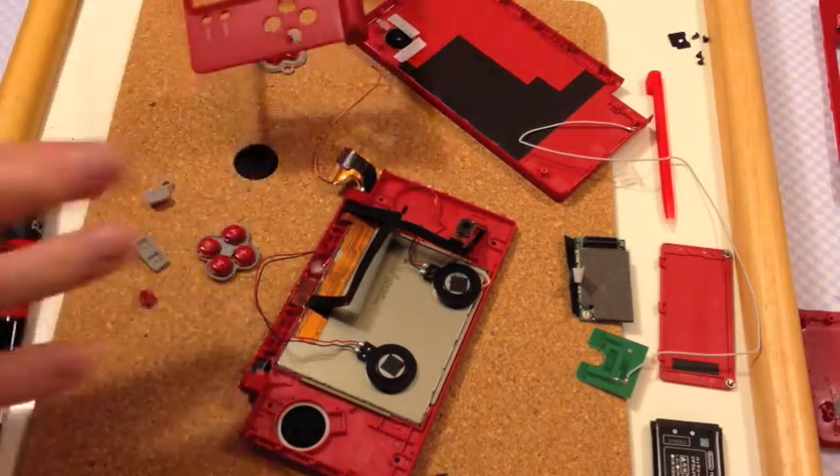So here's my replacement top and I'll I've taken the buttons off the original because they're nice and shiny and I'll I'll use them here.